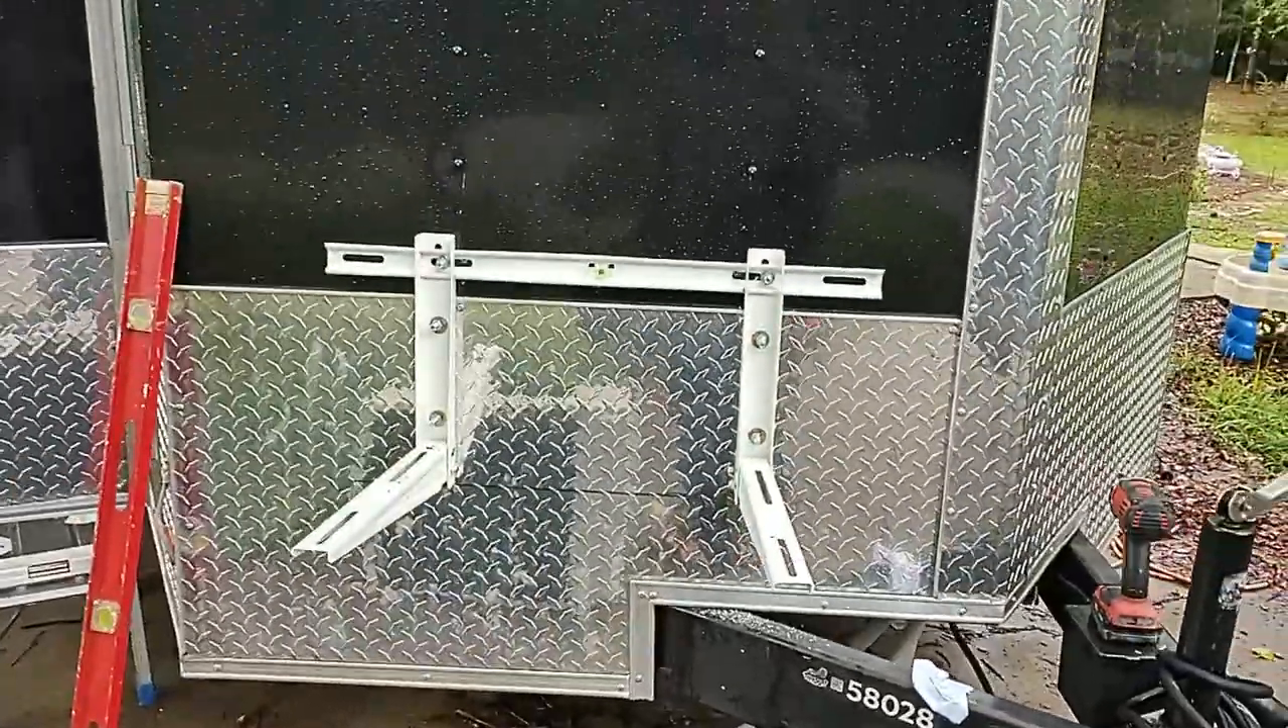I got bracket mounted um as you can see not level but it is straight with the trailer.